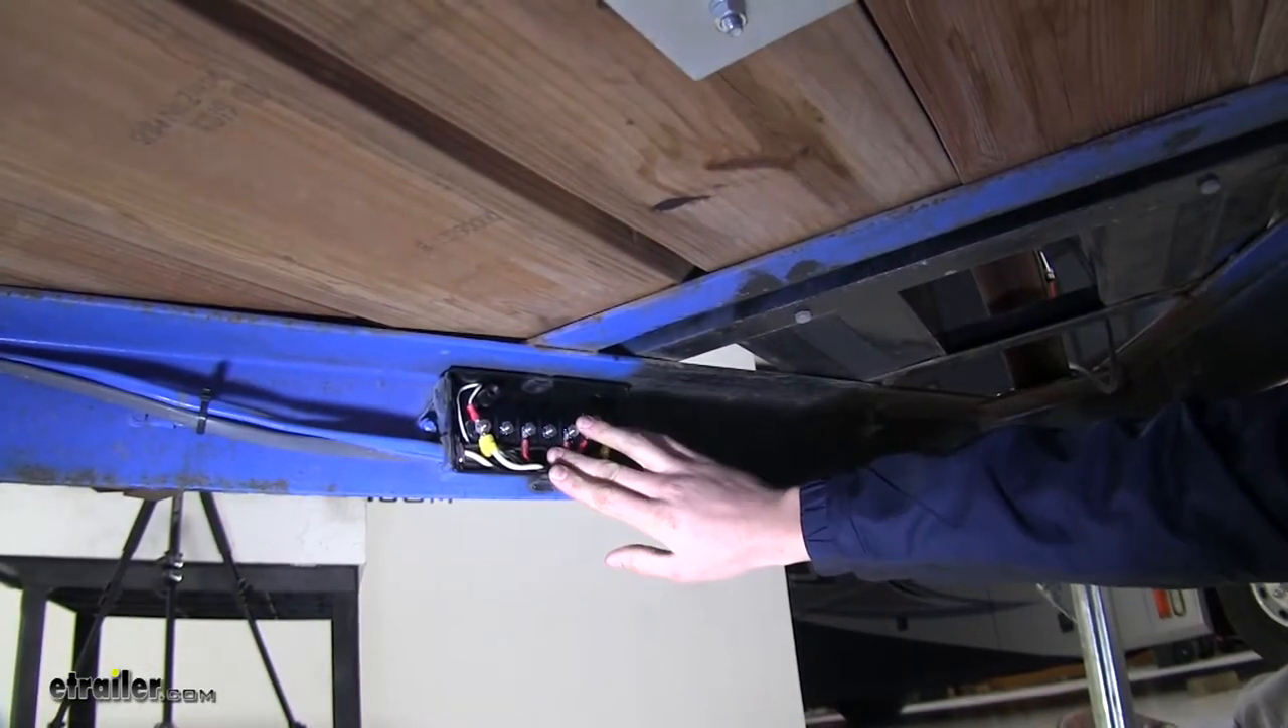I've already gone ahead and removed the cover off my junction box.